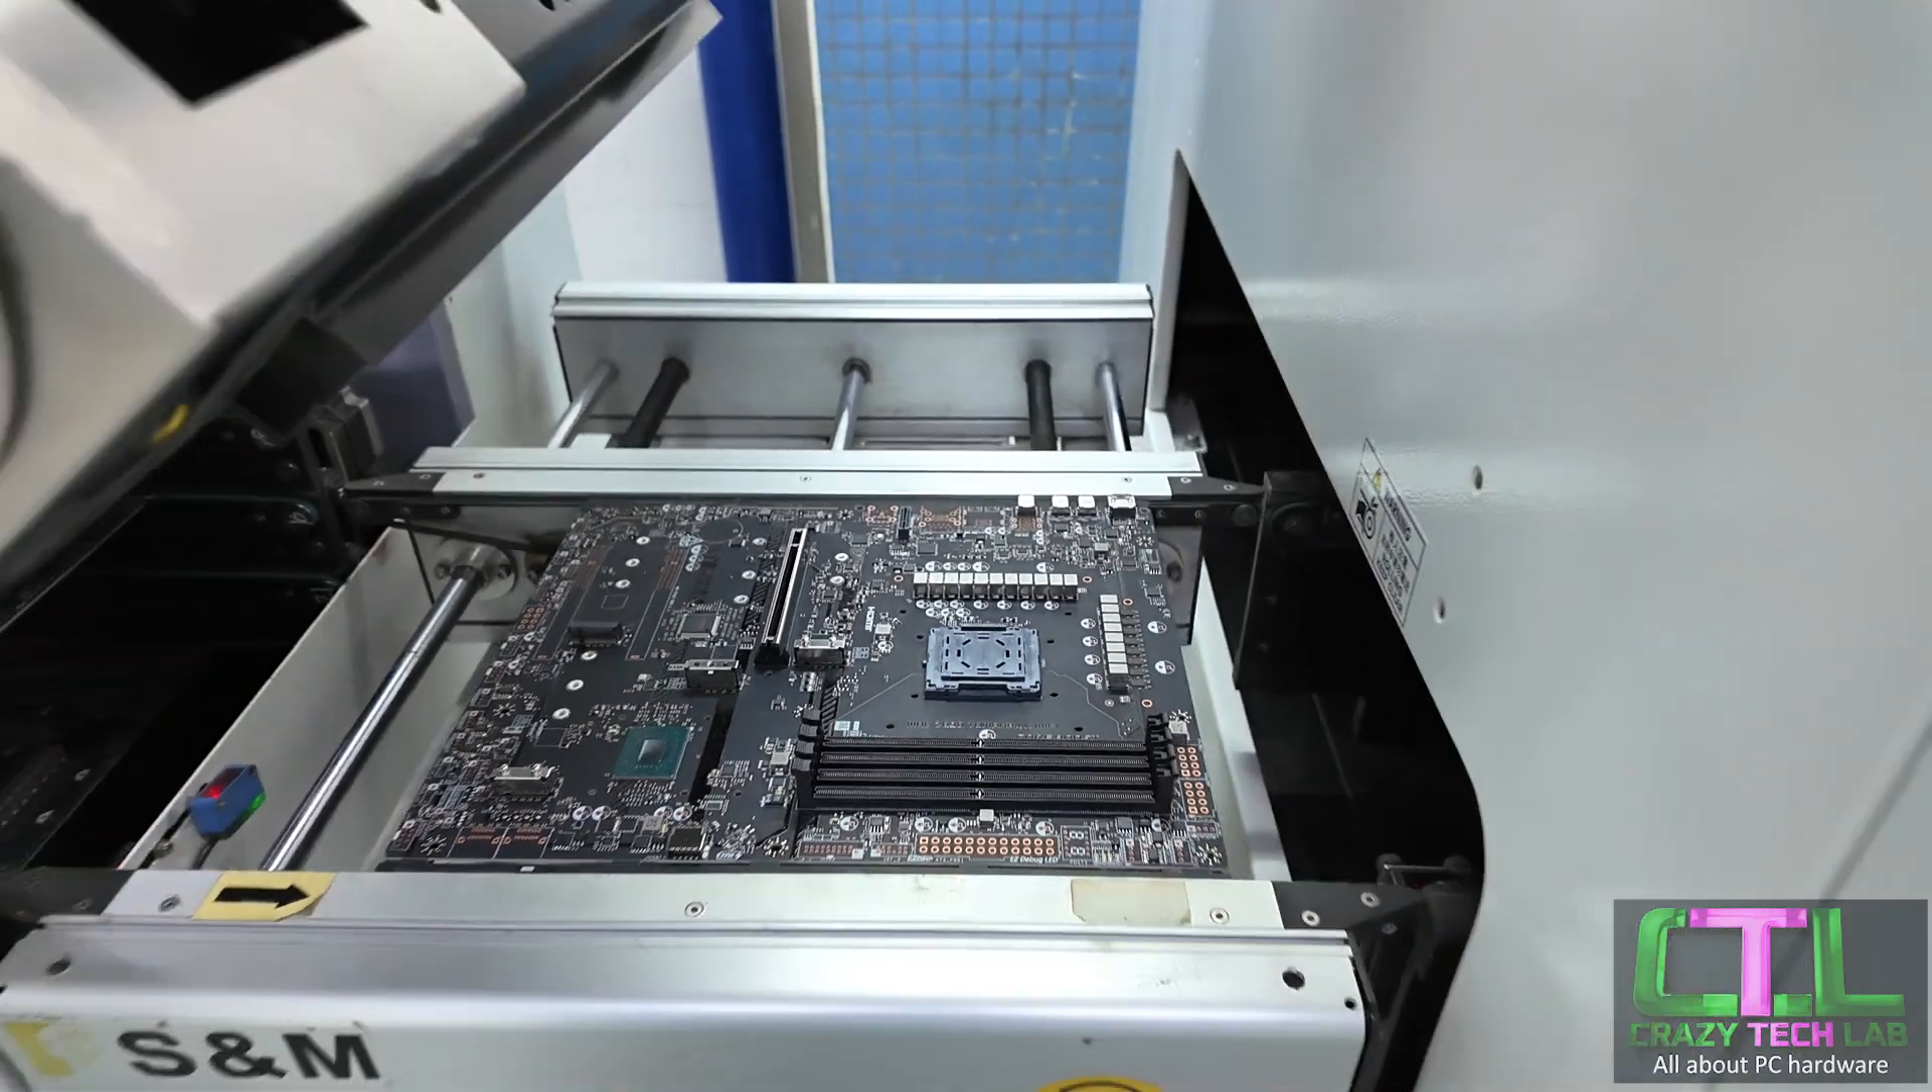So it's still a pretty naked motherboard. We've not got any heat sinks or anything else on here yet.